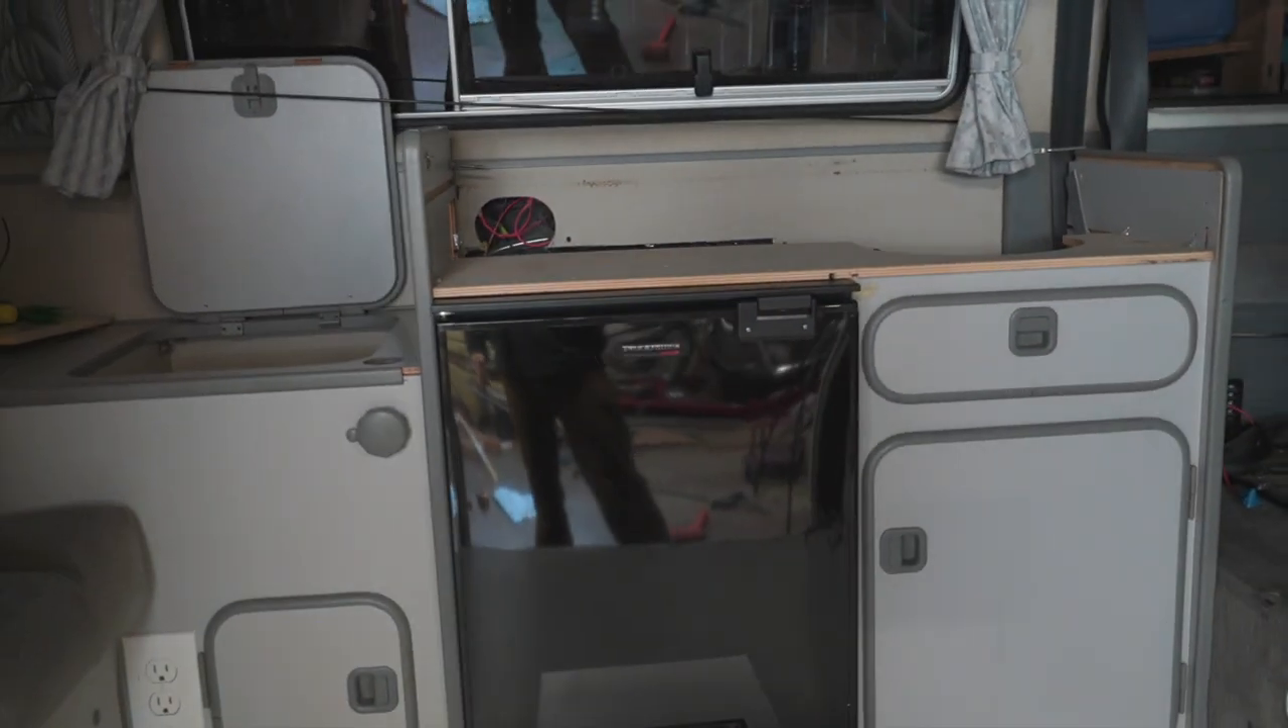There's the test fit super happy it fits snug you can't even tell the cabinet was modified at all.